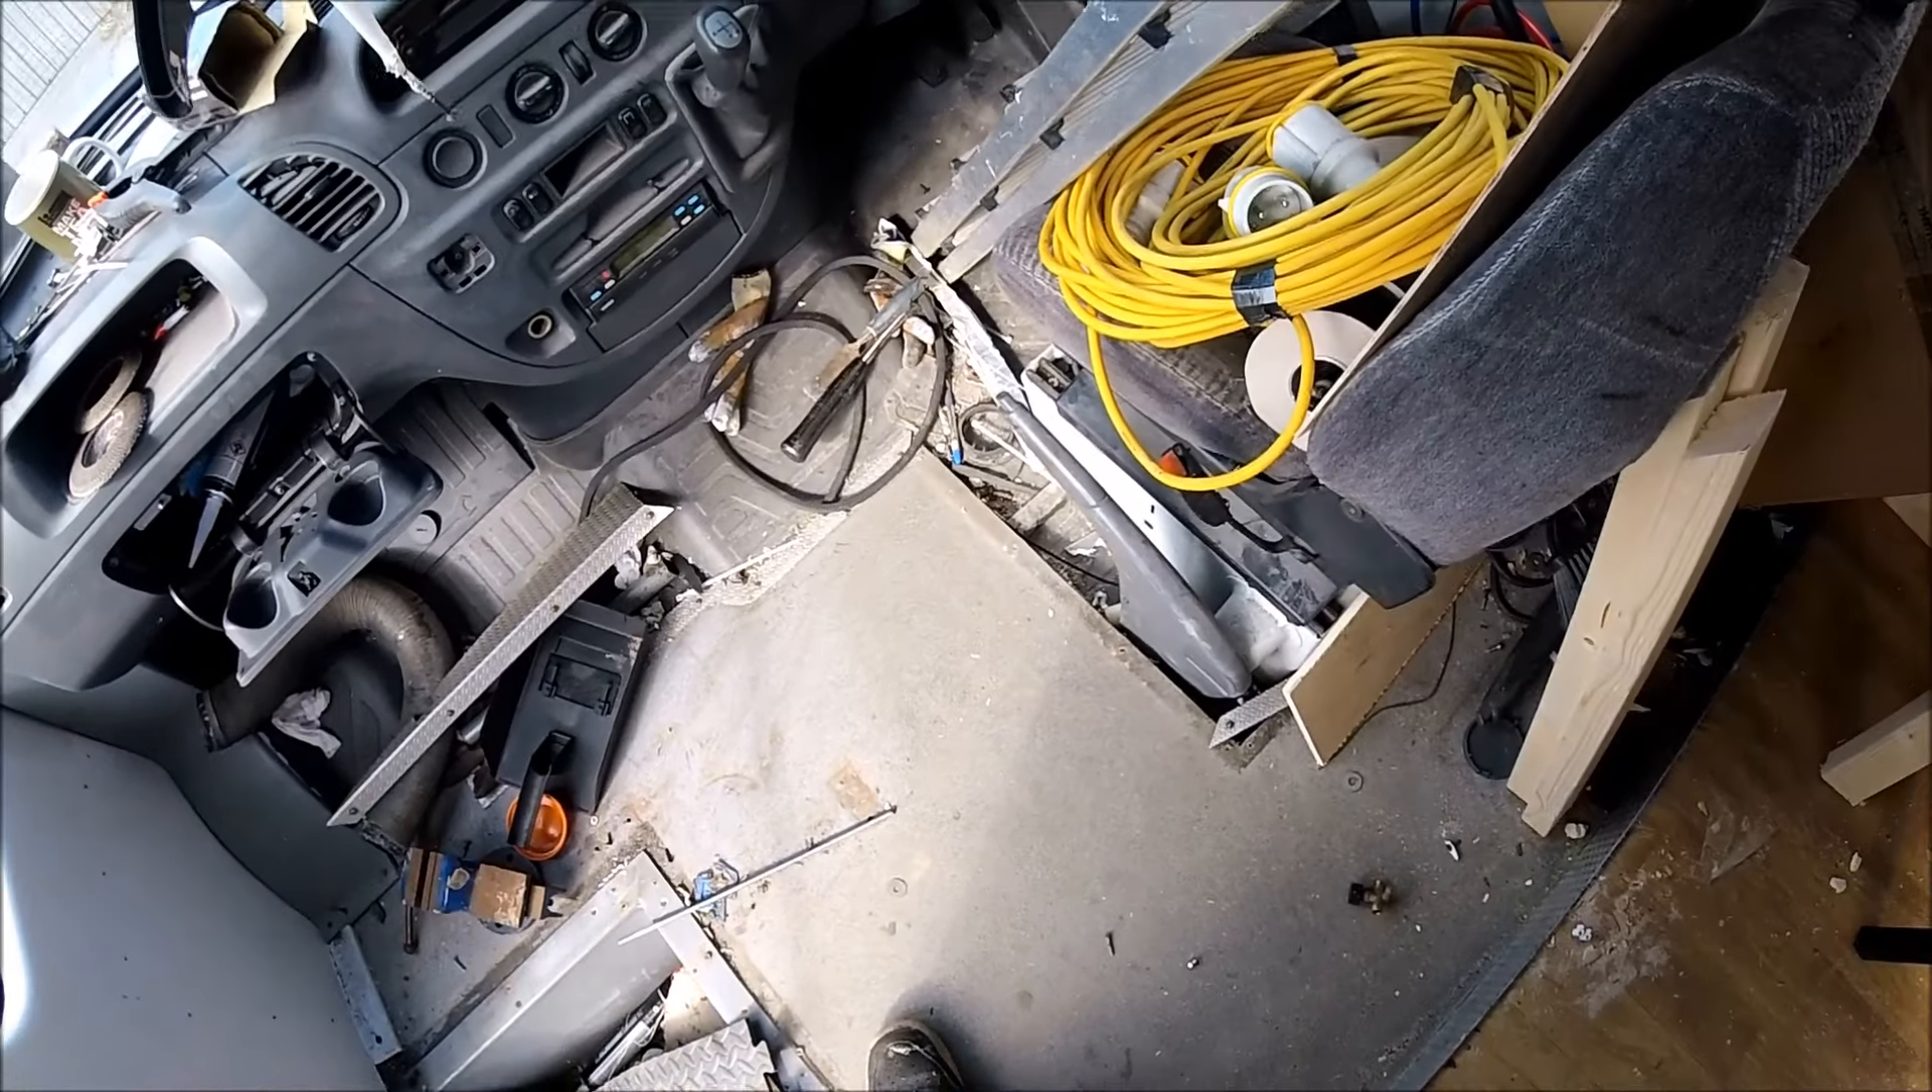The floor hasn't been taken up yet.